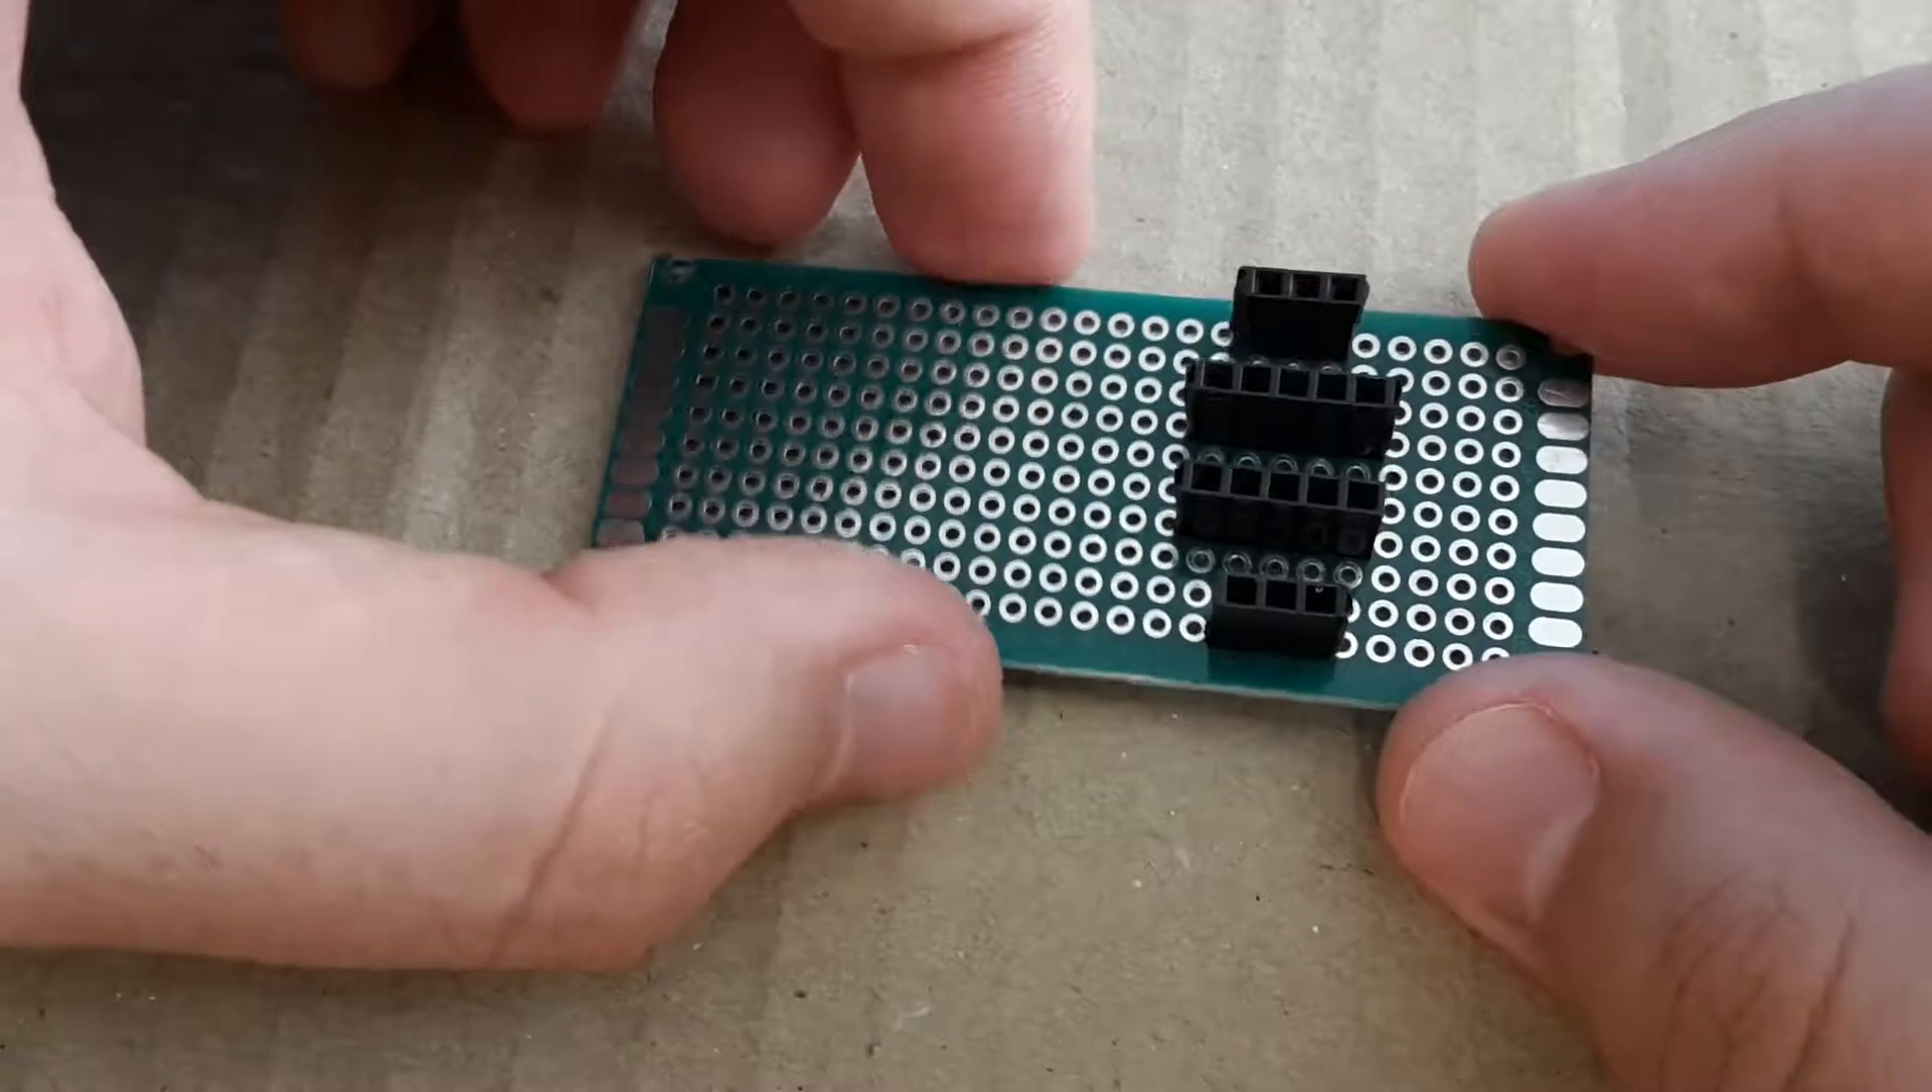Okay, the header pins are already there.